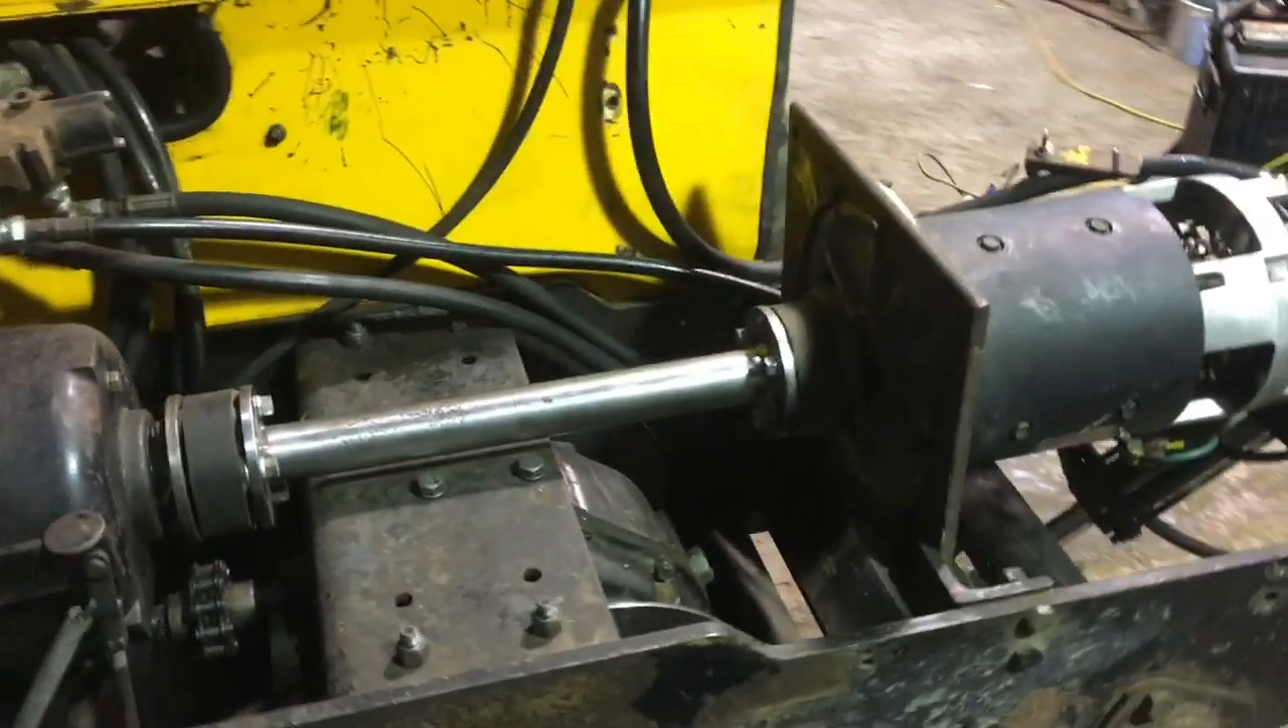There's still a lot to be done but the driveline is back together.